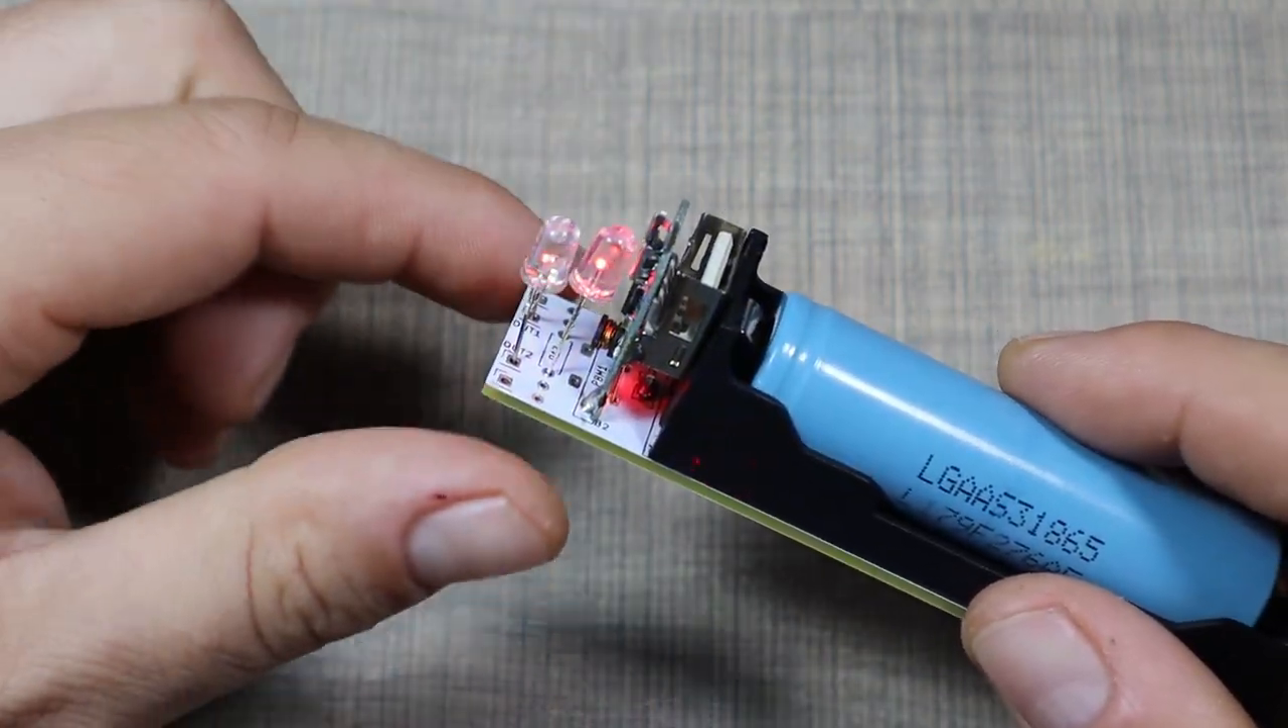As you can see, I've just press fitted two of these flashing LEDs that I used in that play button that I've made earlier where I had the same setup where the idea originated.